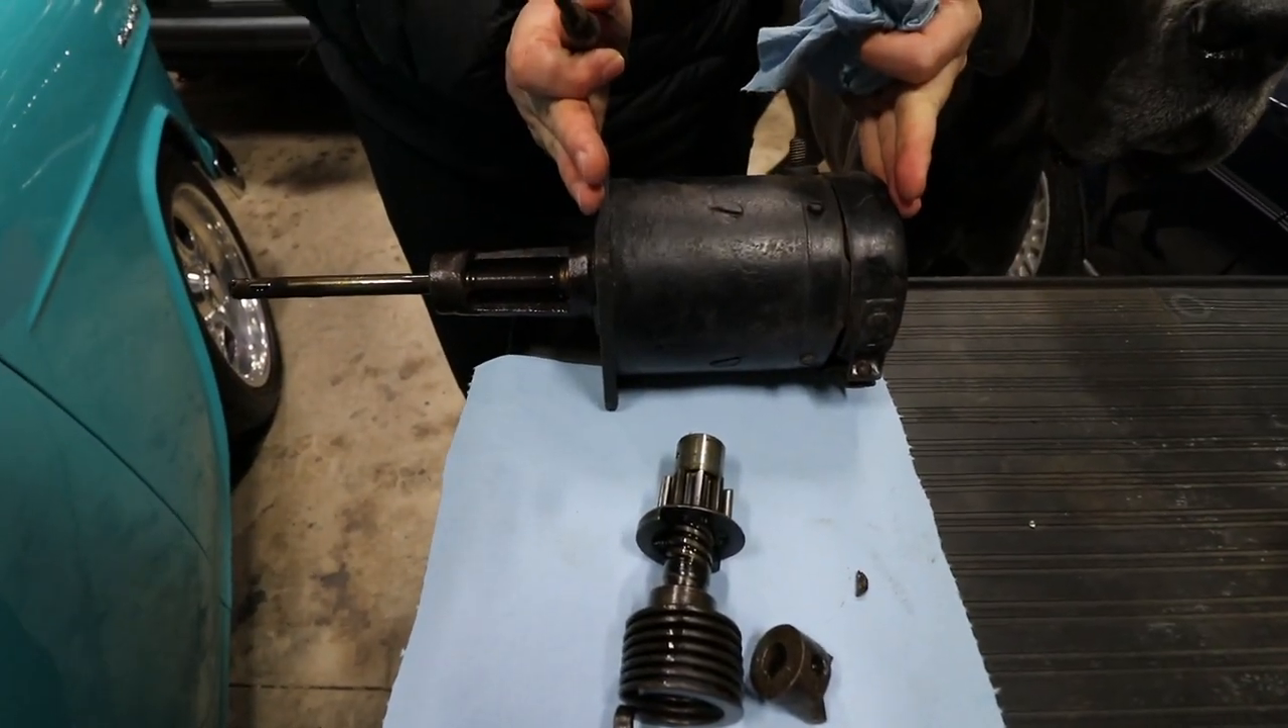So I got the starter off the Model T. Now you can kind of see a little bit better picture of this was mounted to the front right by the engine on the driver's side.